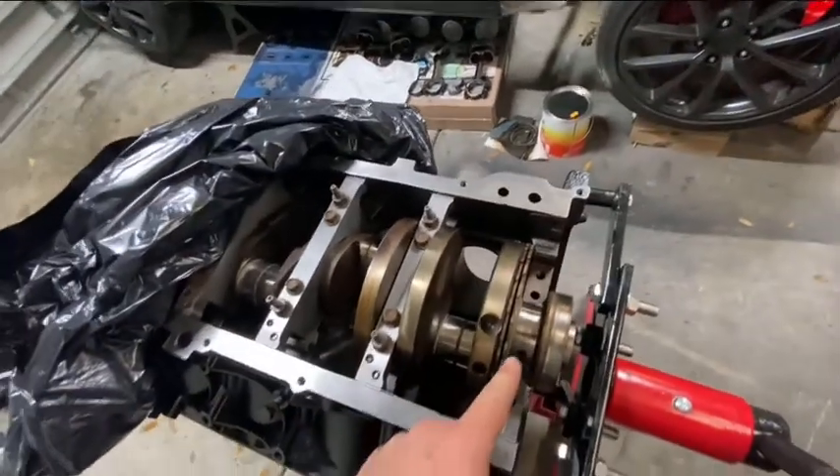So what I've gone ahead and done right now is put the crank in it's a mock setup.